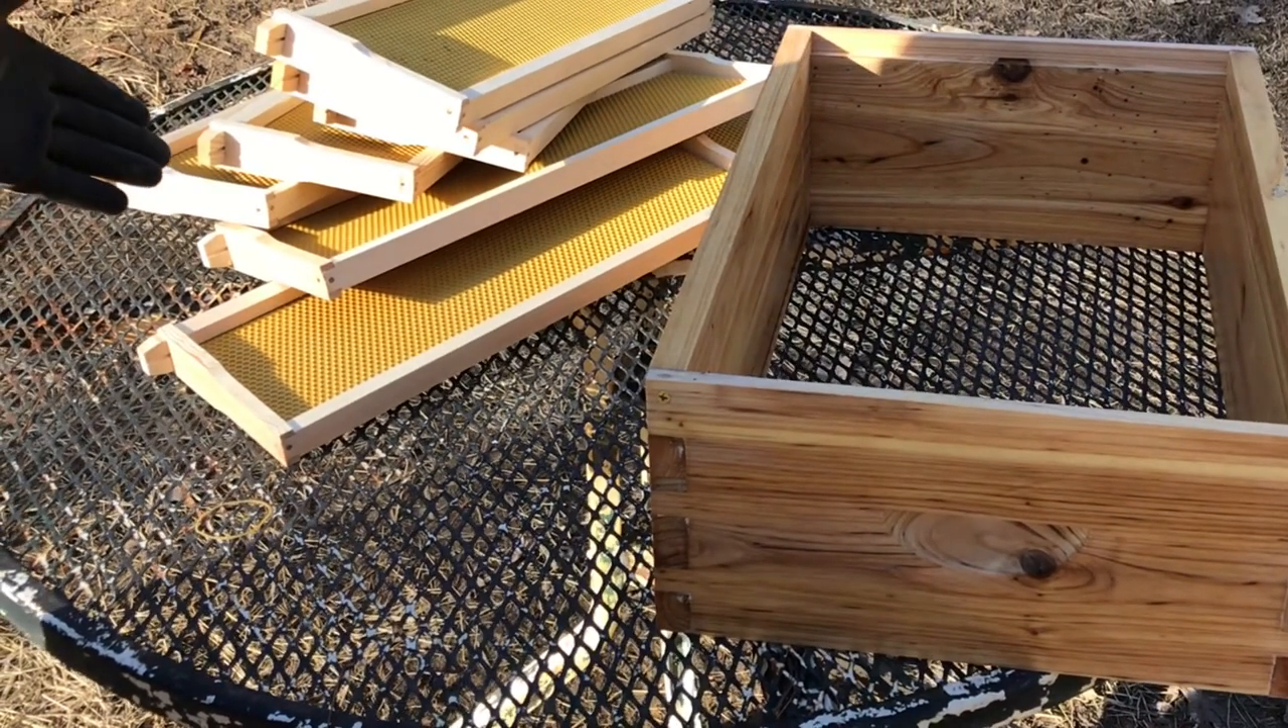Got the frames put together. Medium frames for the honey super.